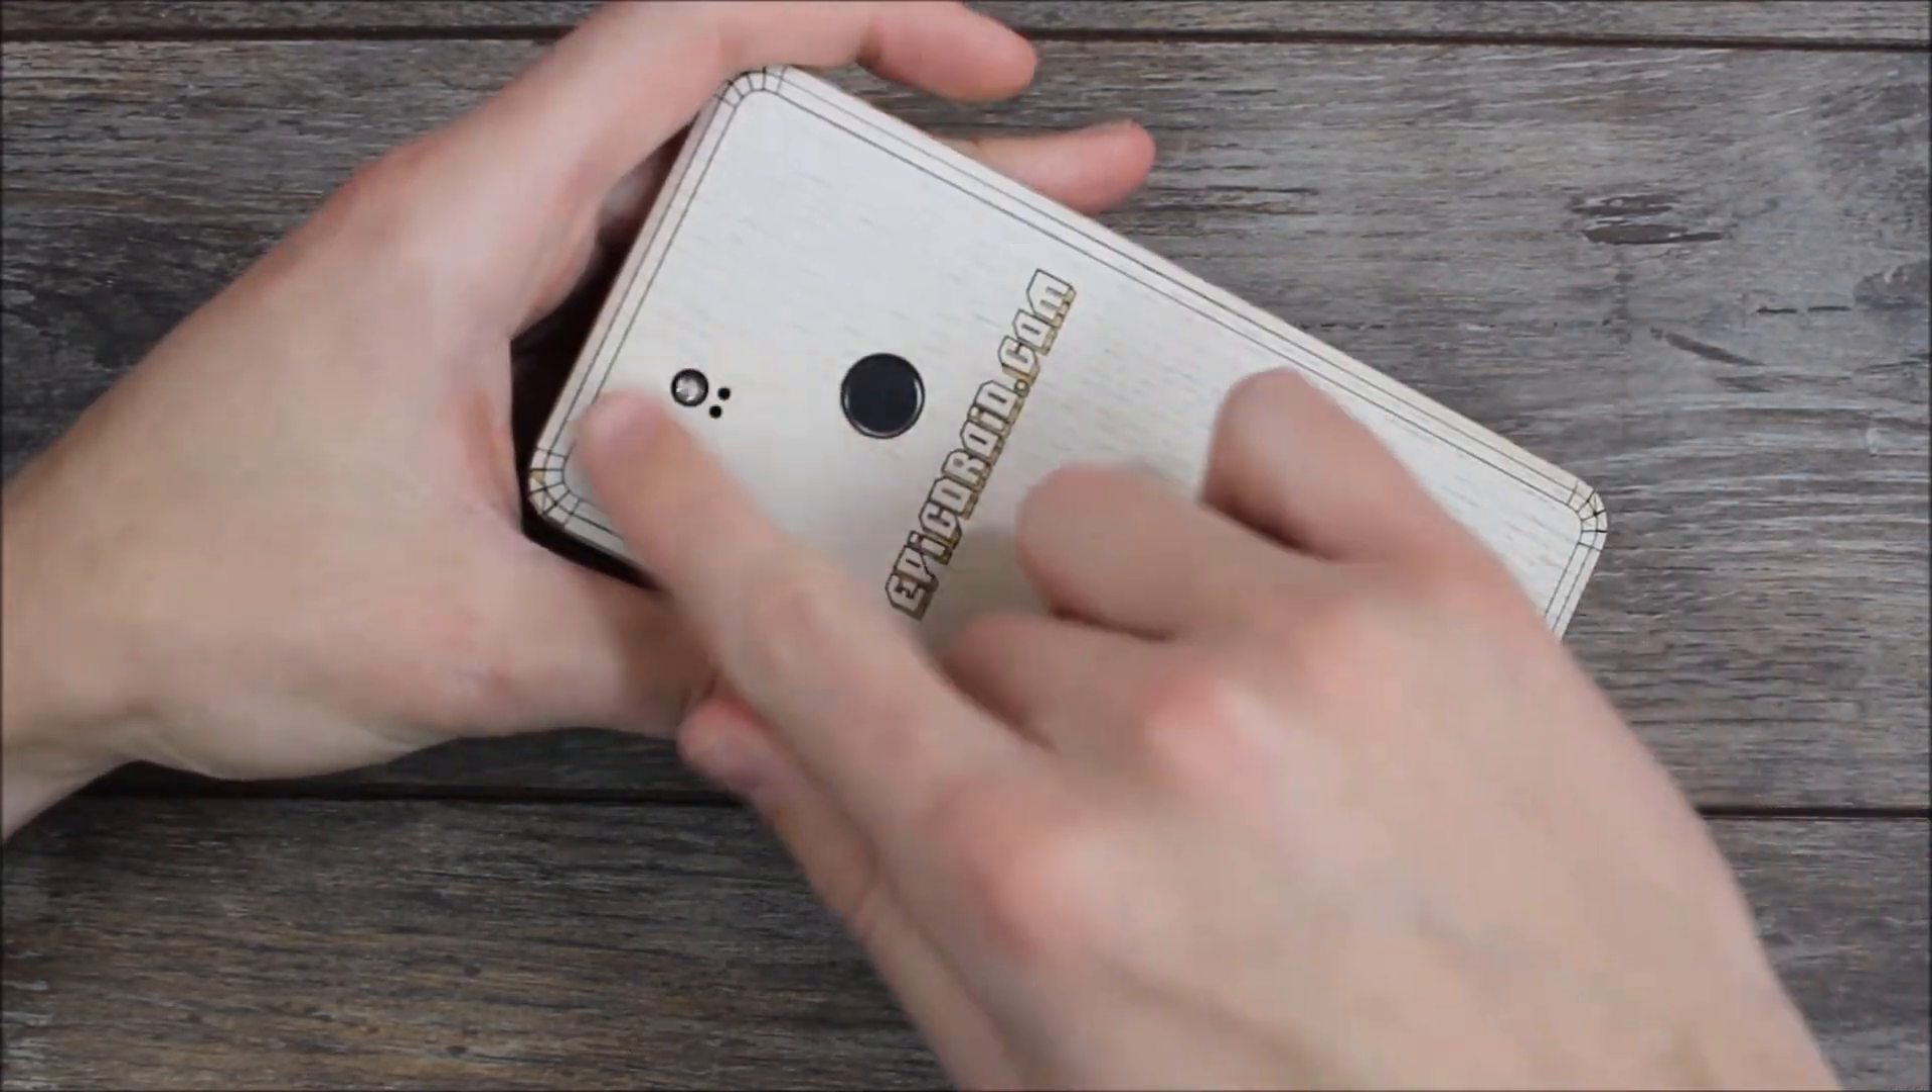As you can see here, the cutout for the fingerprint sensor lines up exactly. It lines up perfectly with the camera as well as the flash and other sensors.